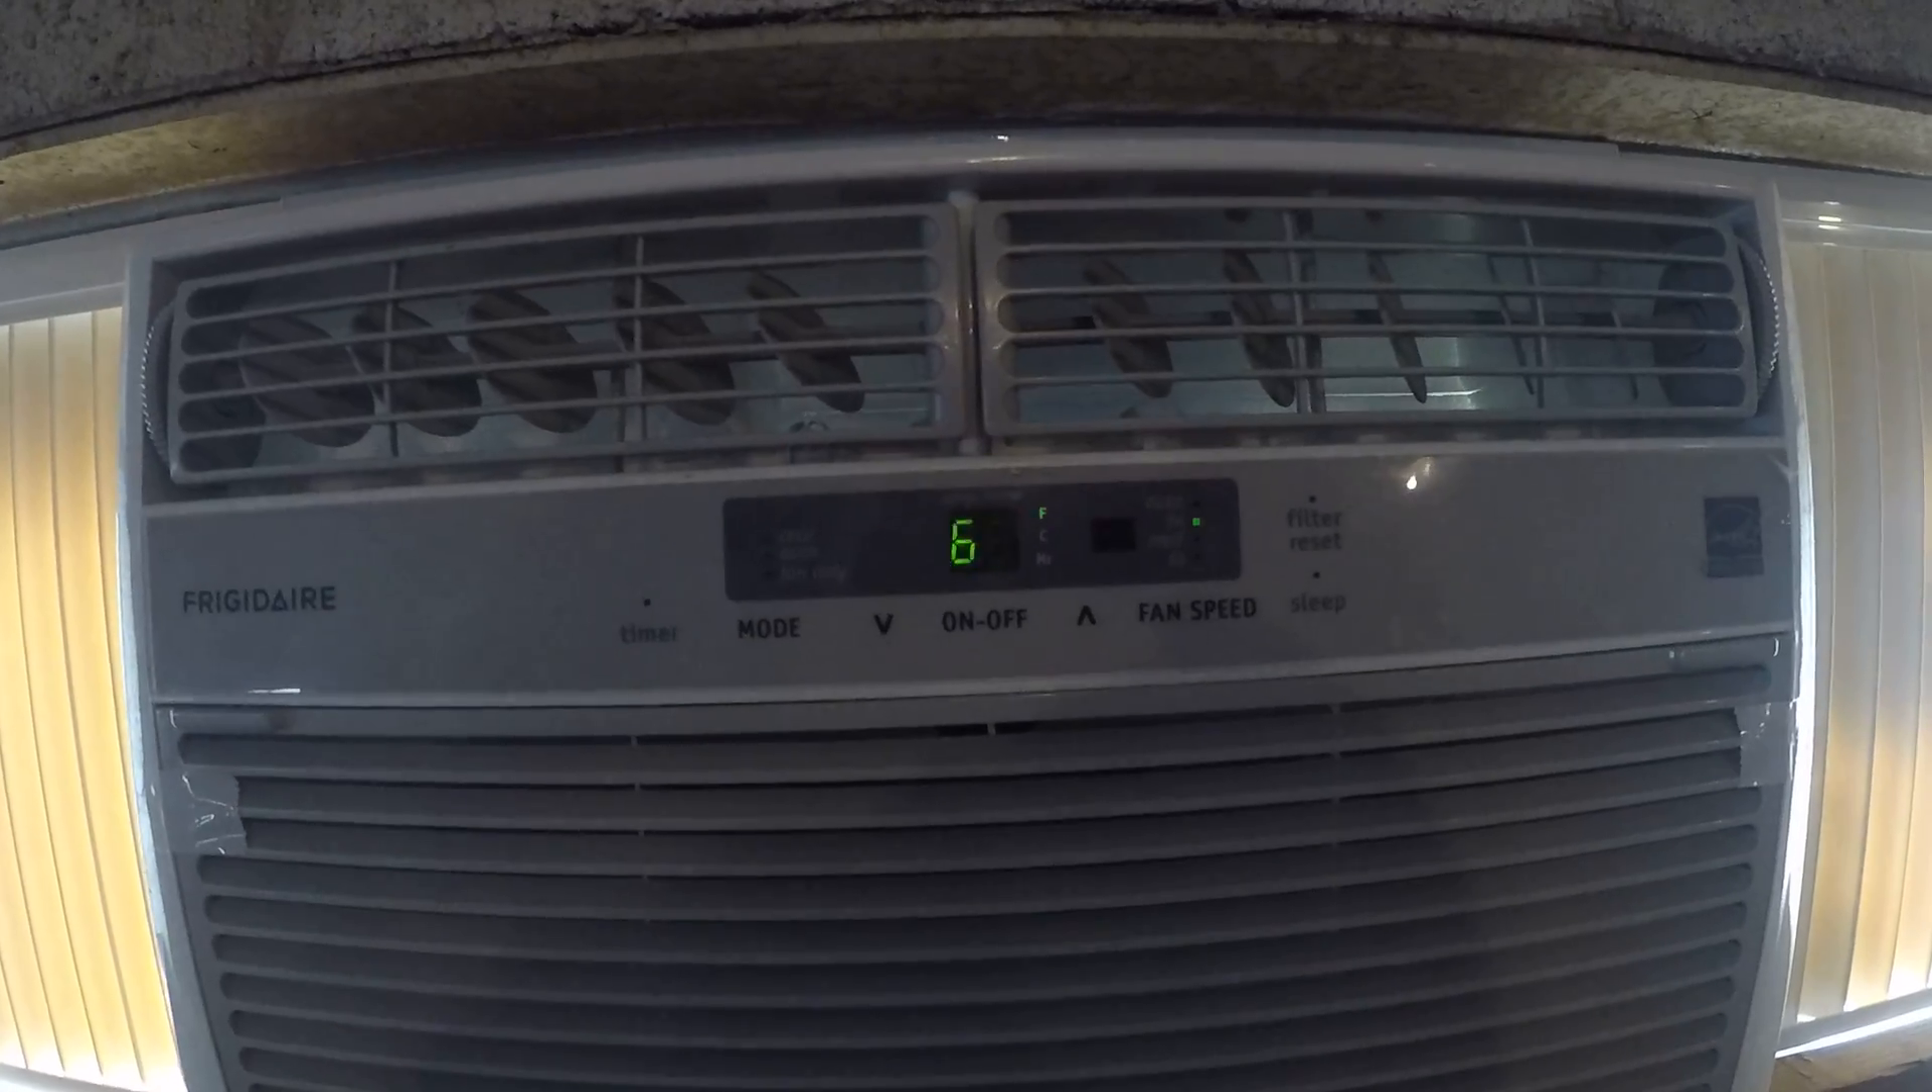Let's see we got the window unit replacement installed kind of crappily but it works.